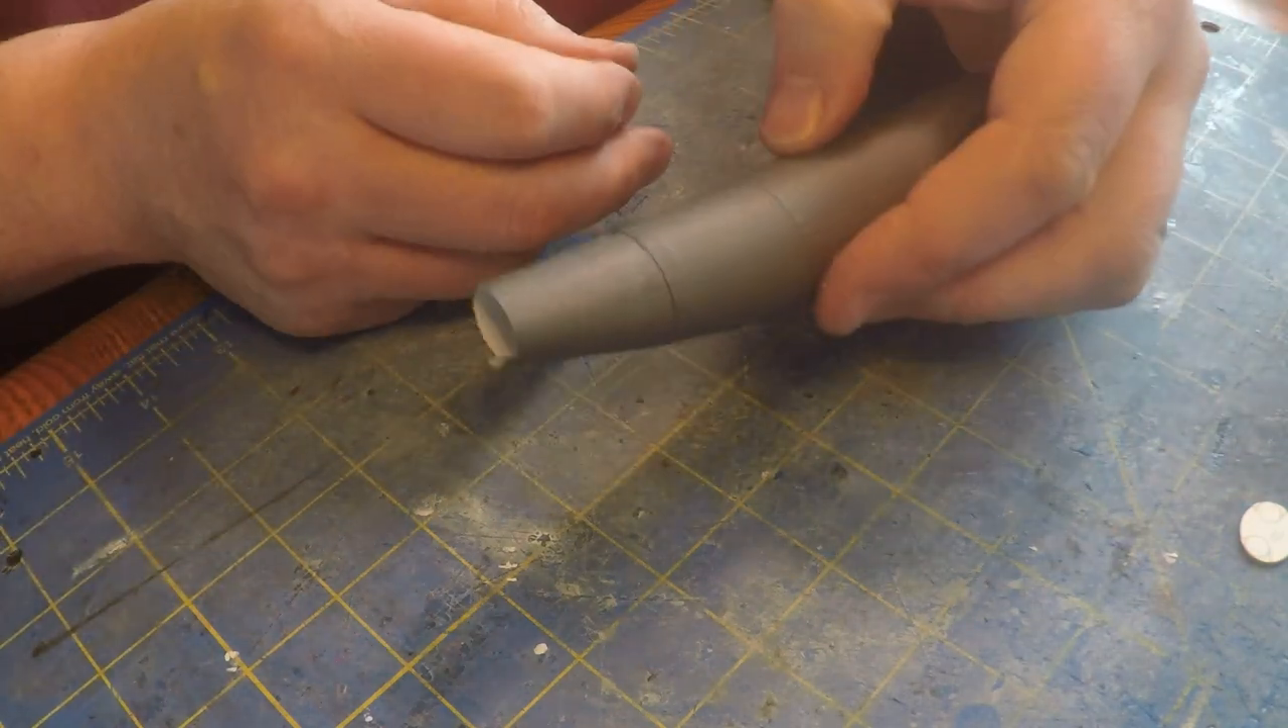Really a nice, nice seam. It goes together, it's straight and everything holds in together.